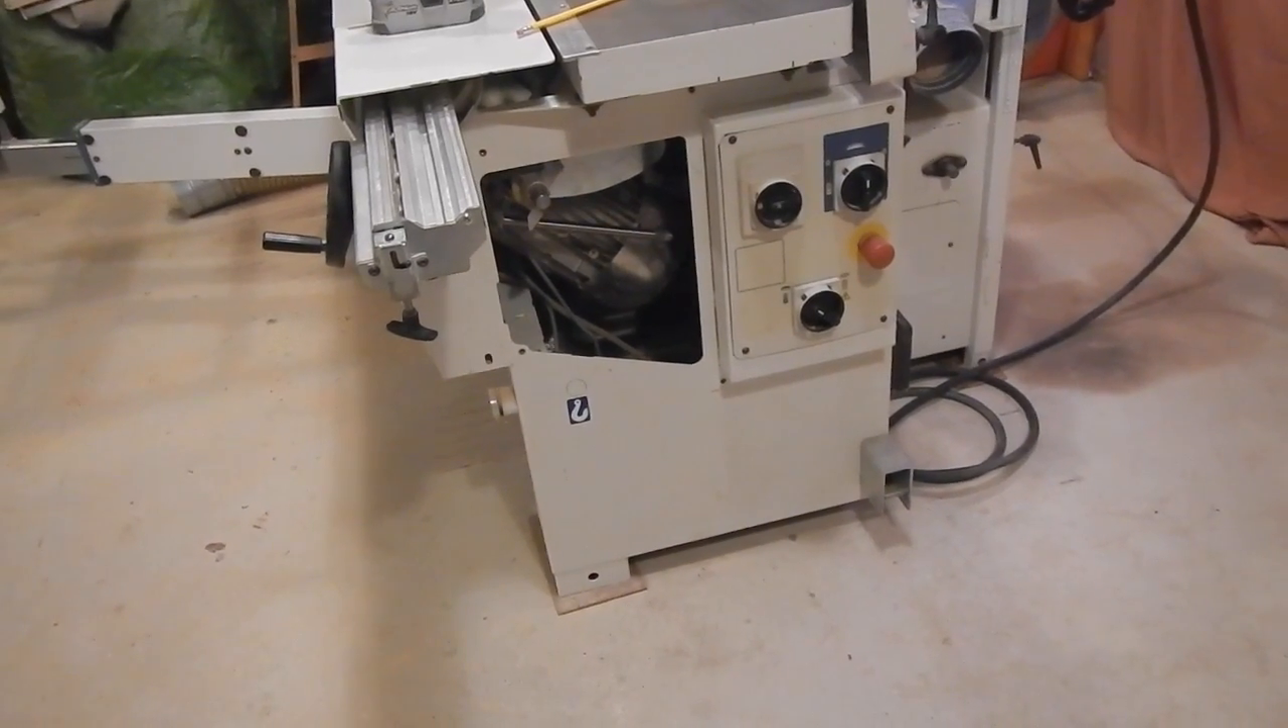So we've removed the cover from the front of the machine.